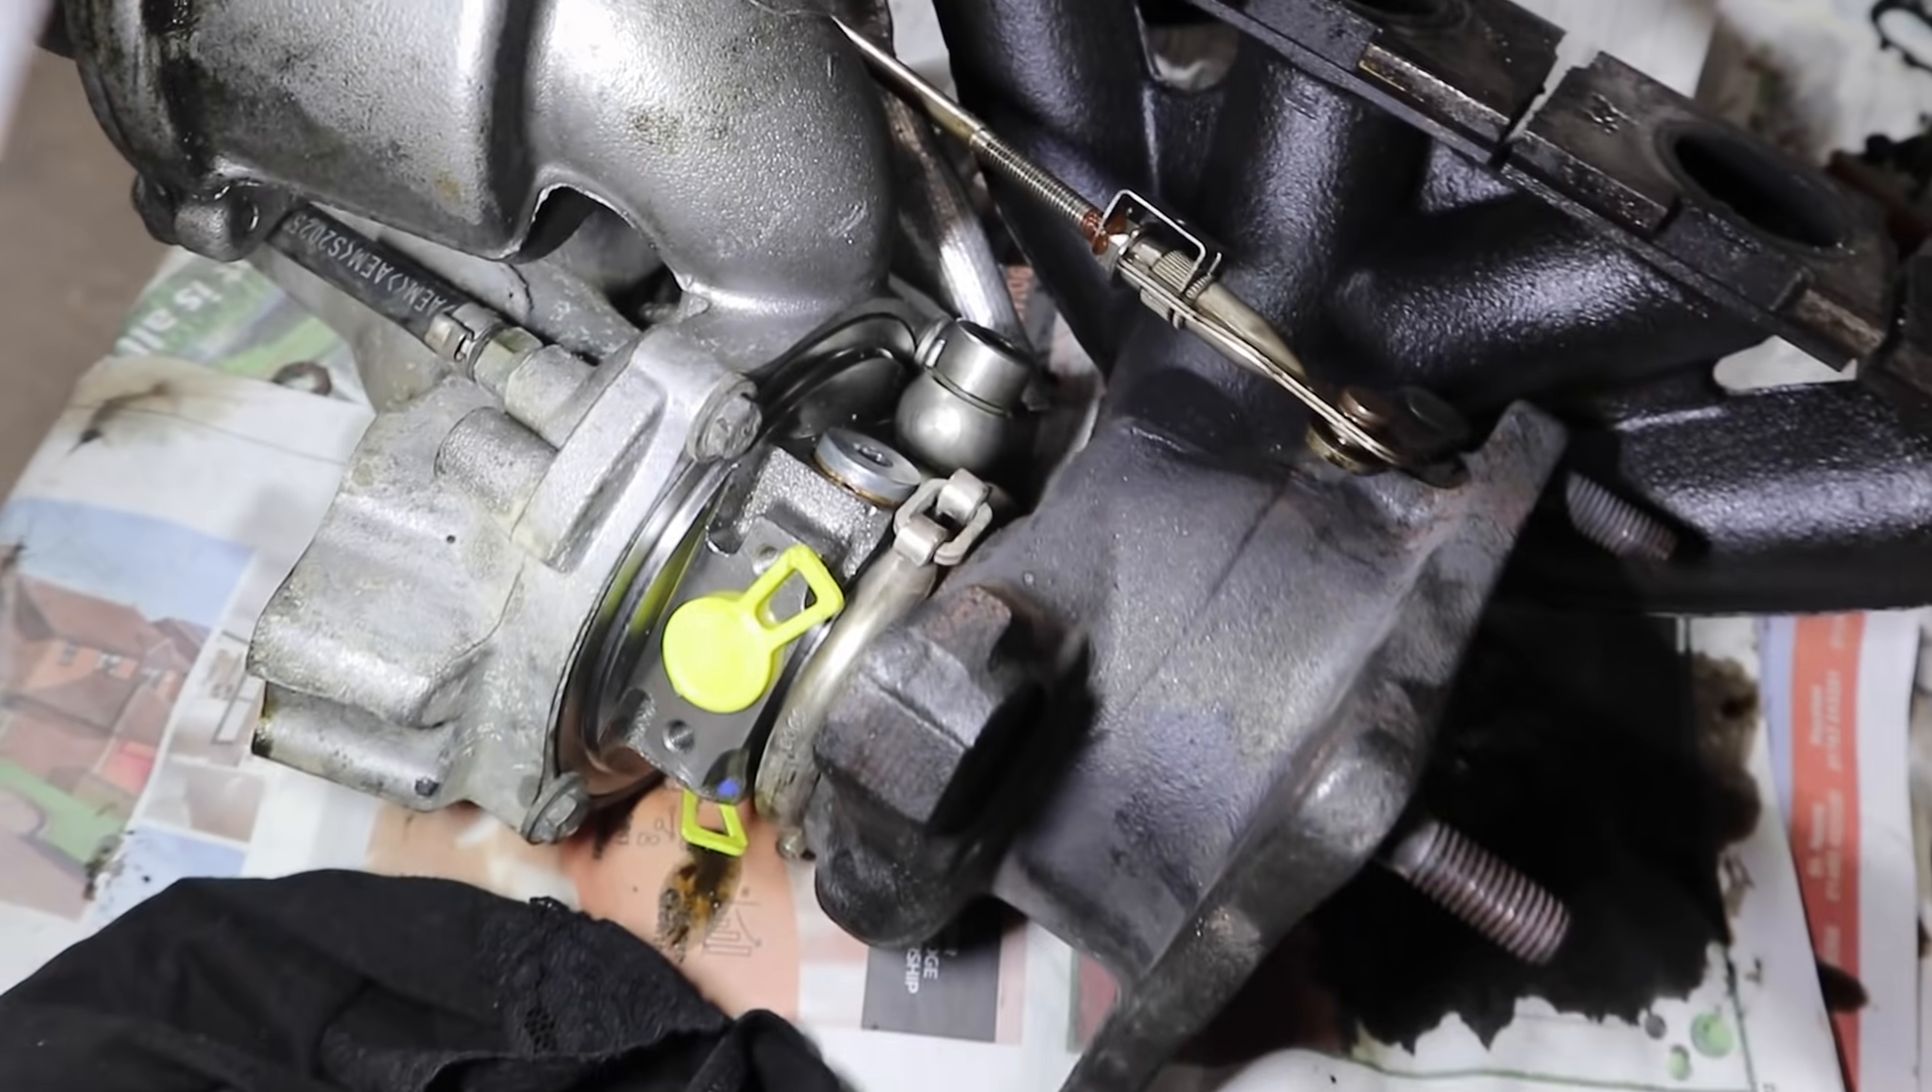There is the turbo all fully back together core all in place everything's bolted back up.